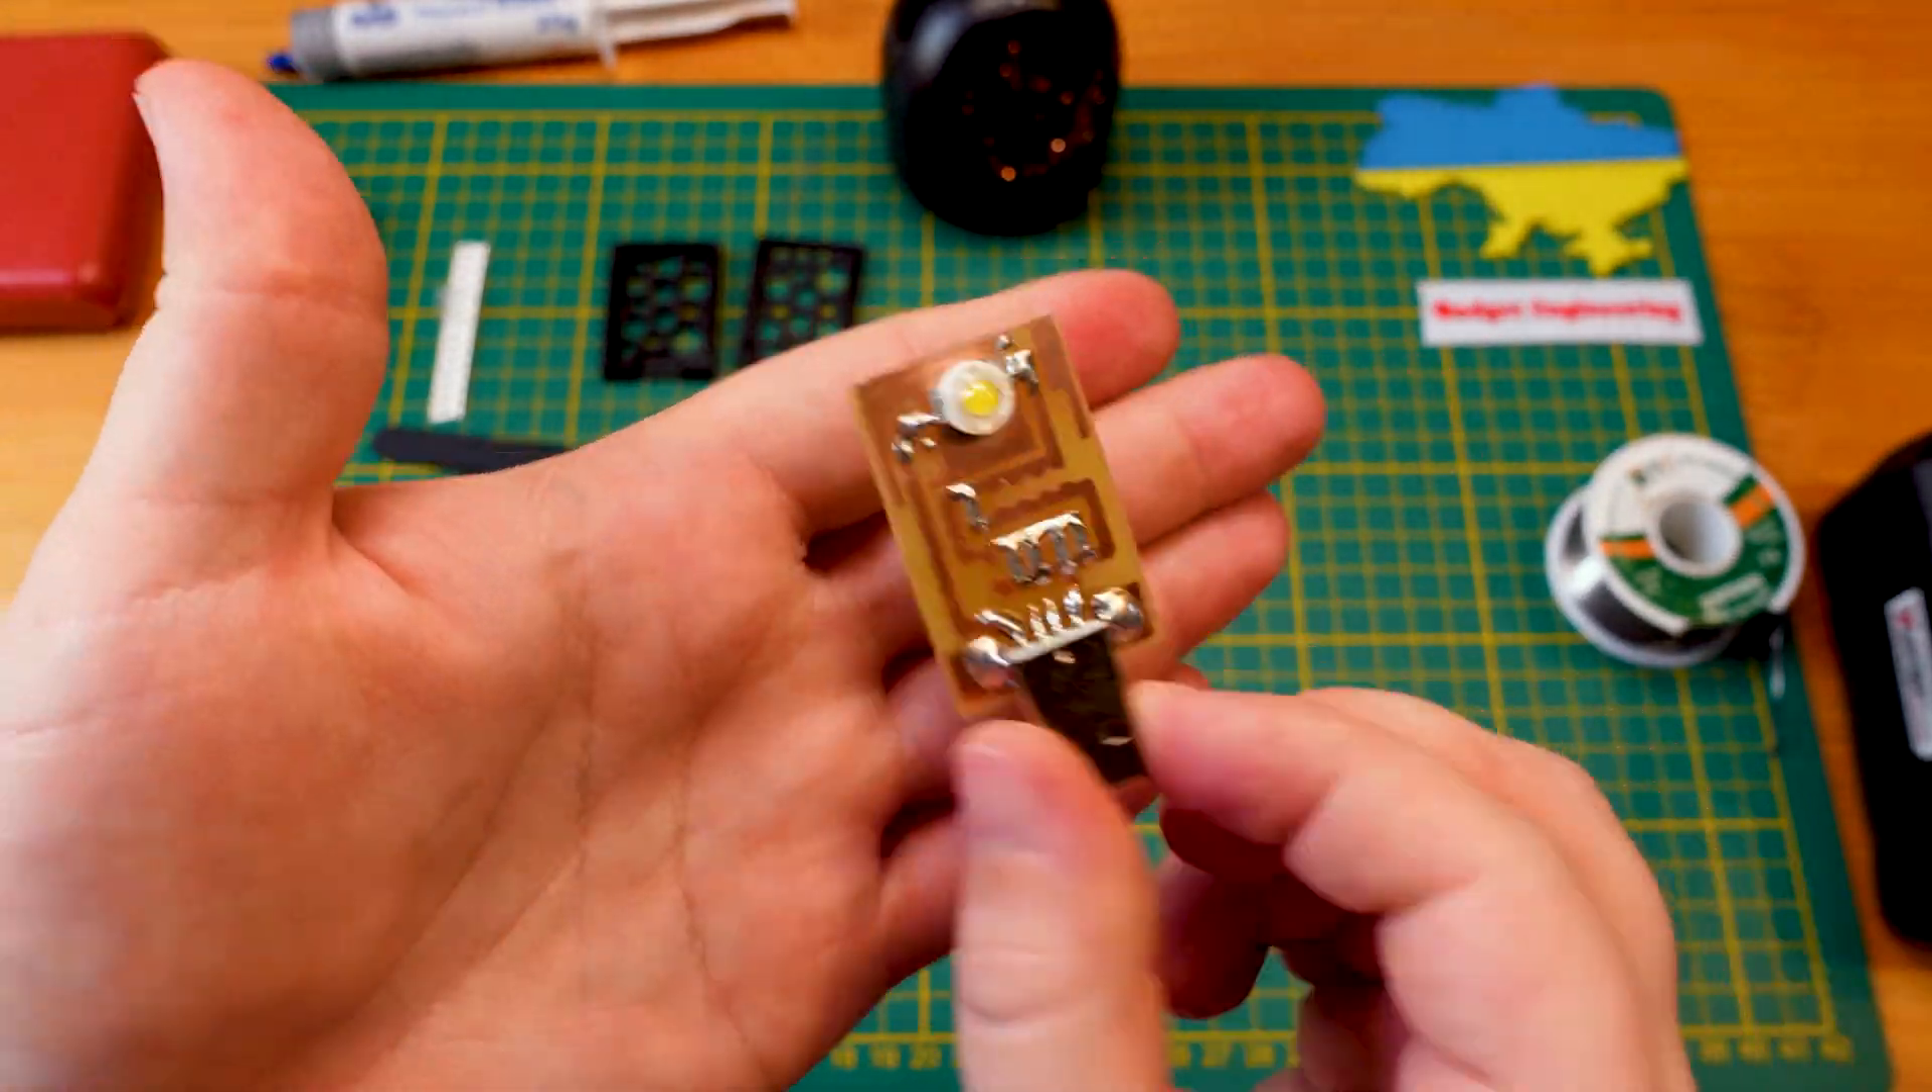So here we have our PCB all nicely soldered up, ready to go.